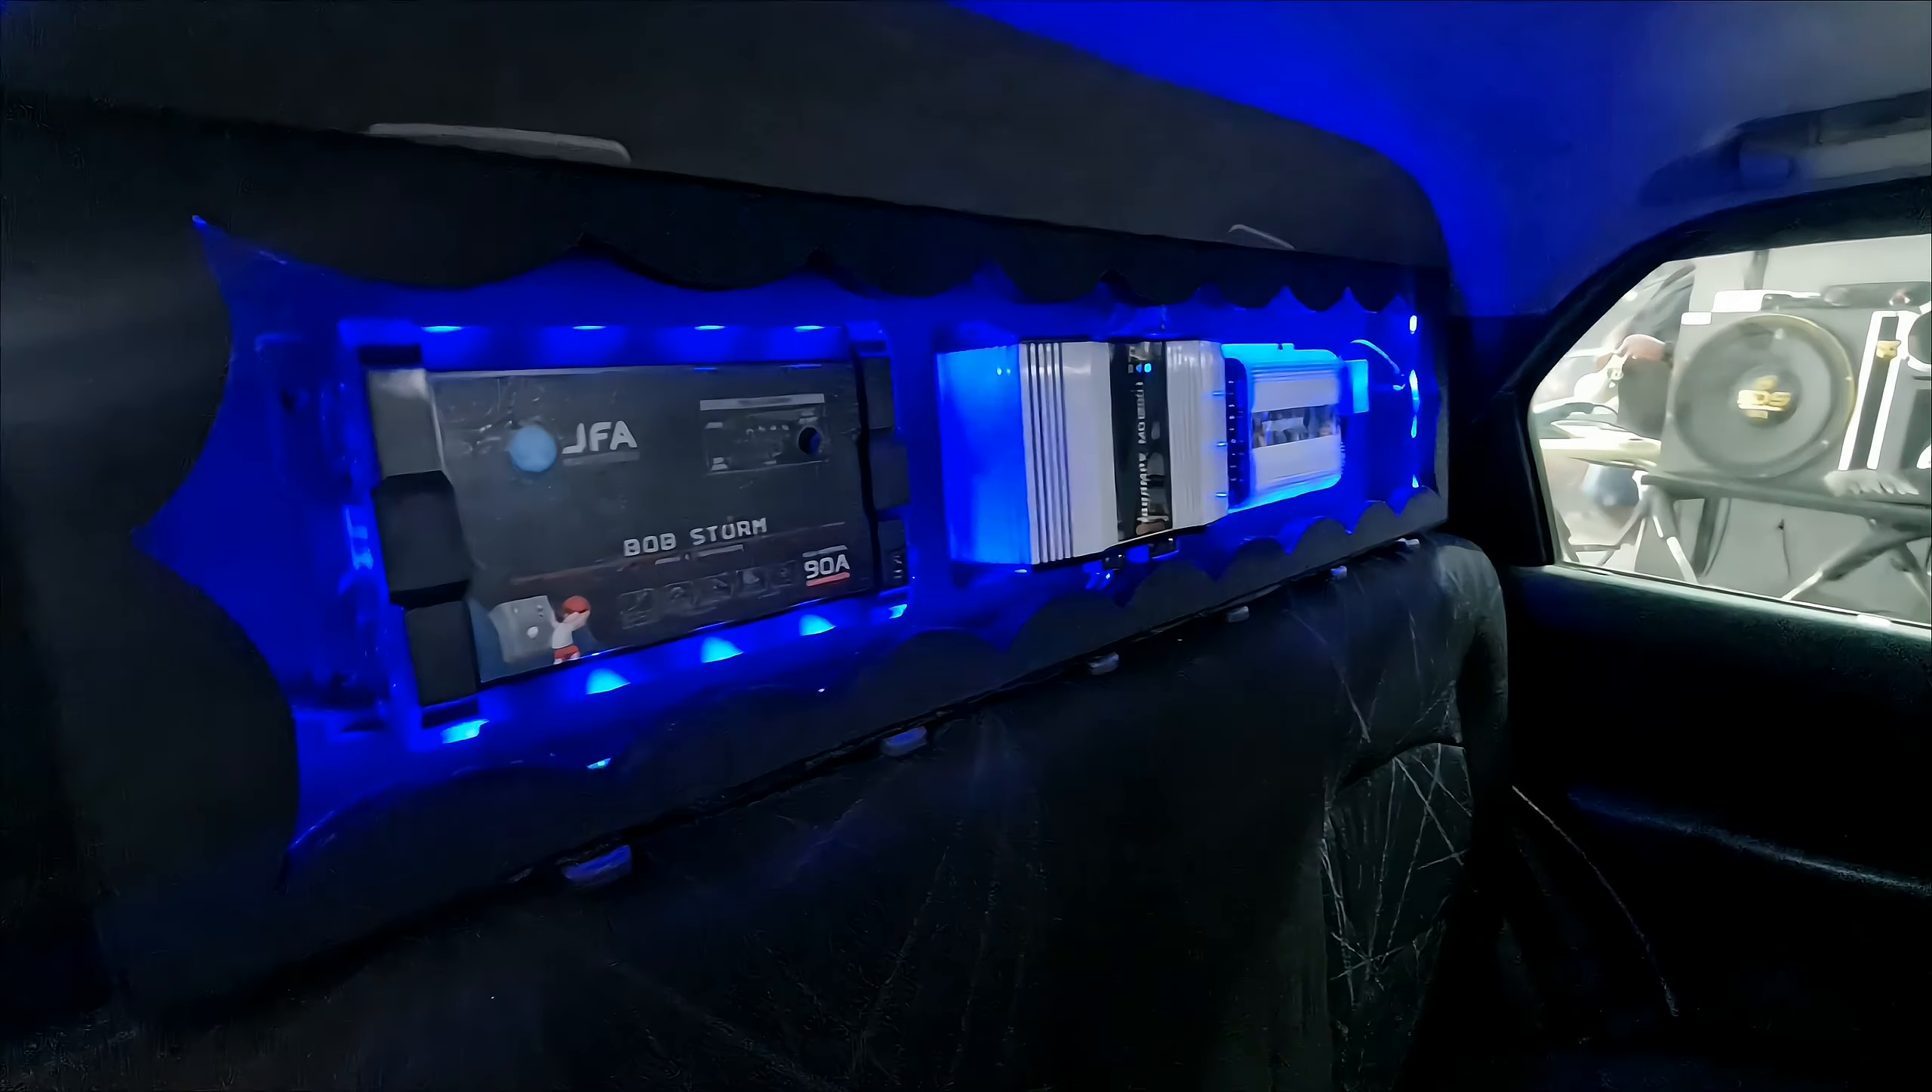Então já ligamos aqui os LEDs.